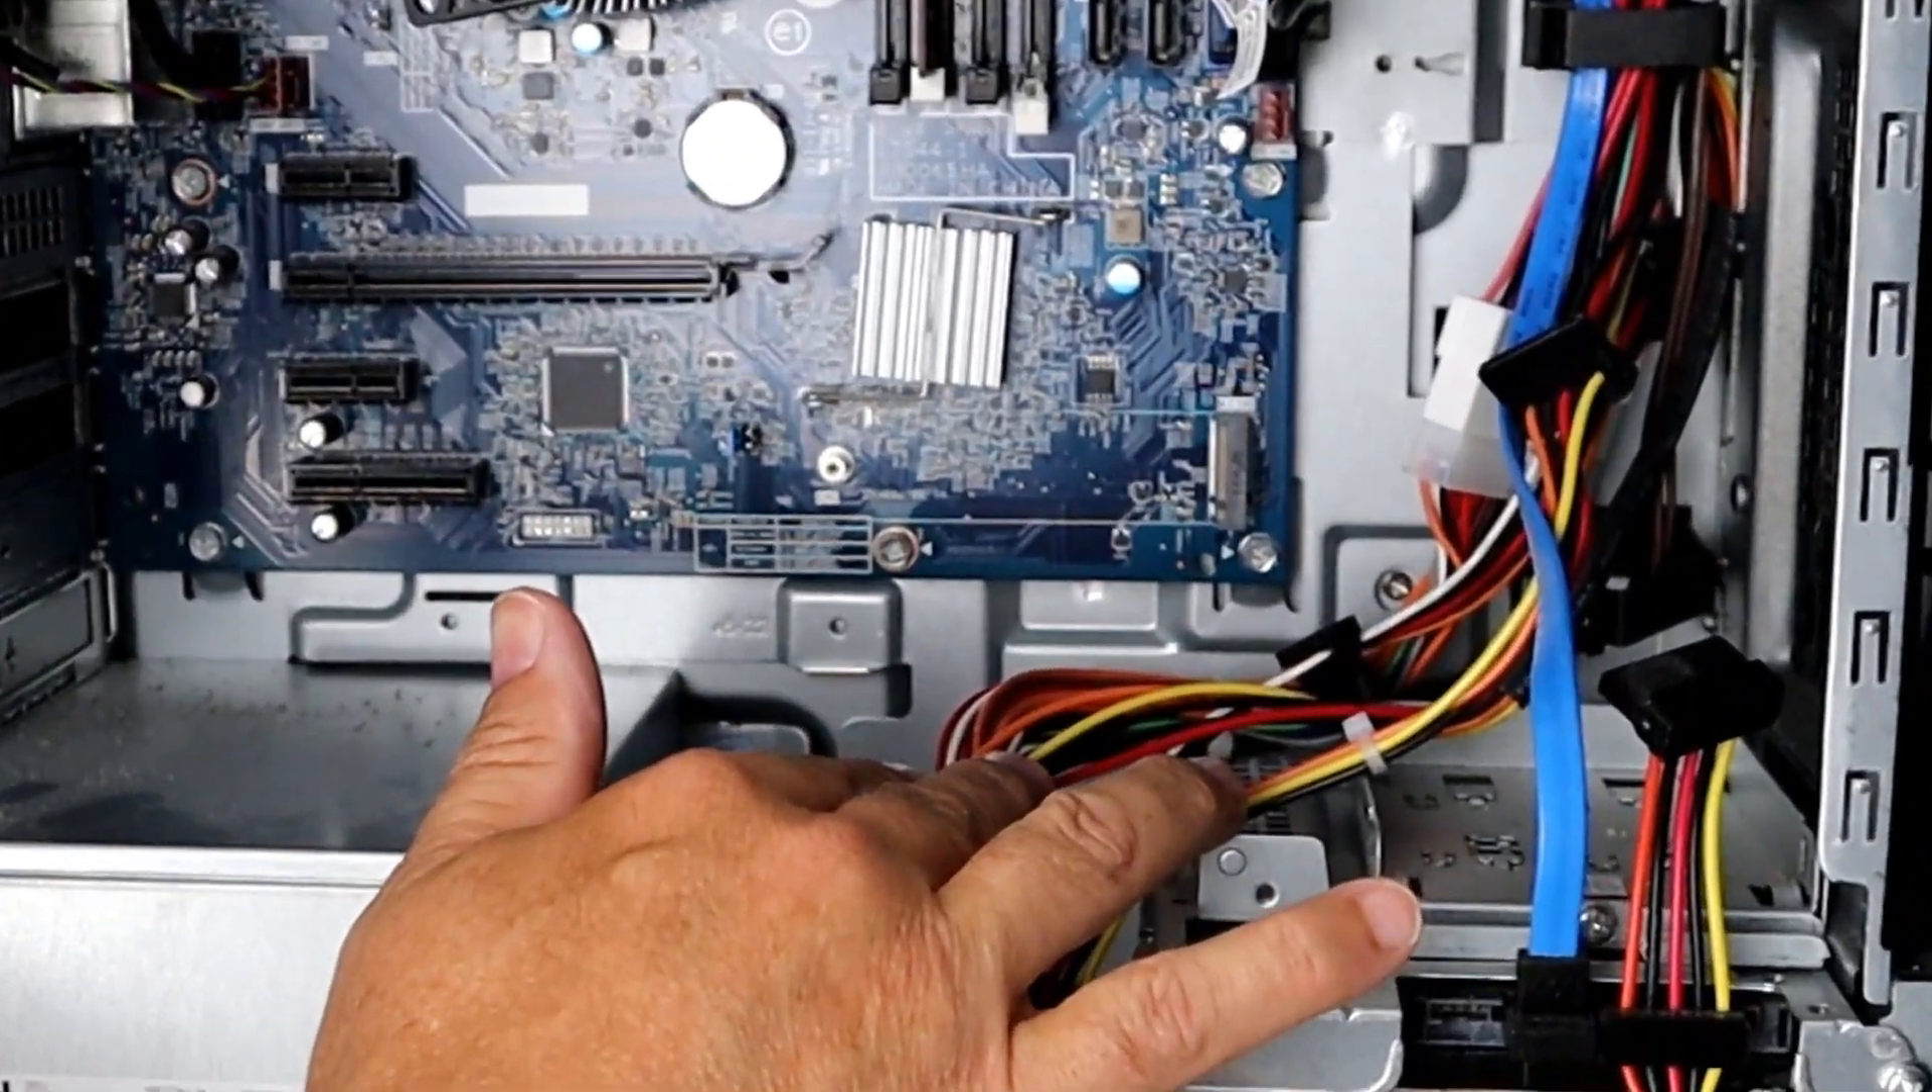Now with the bracket and the video card out of the way, you can clearly see a shot of the motherboard here.